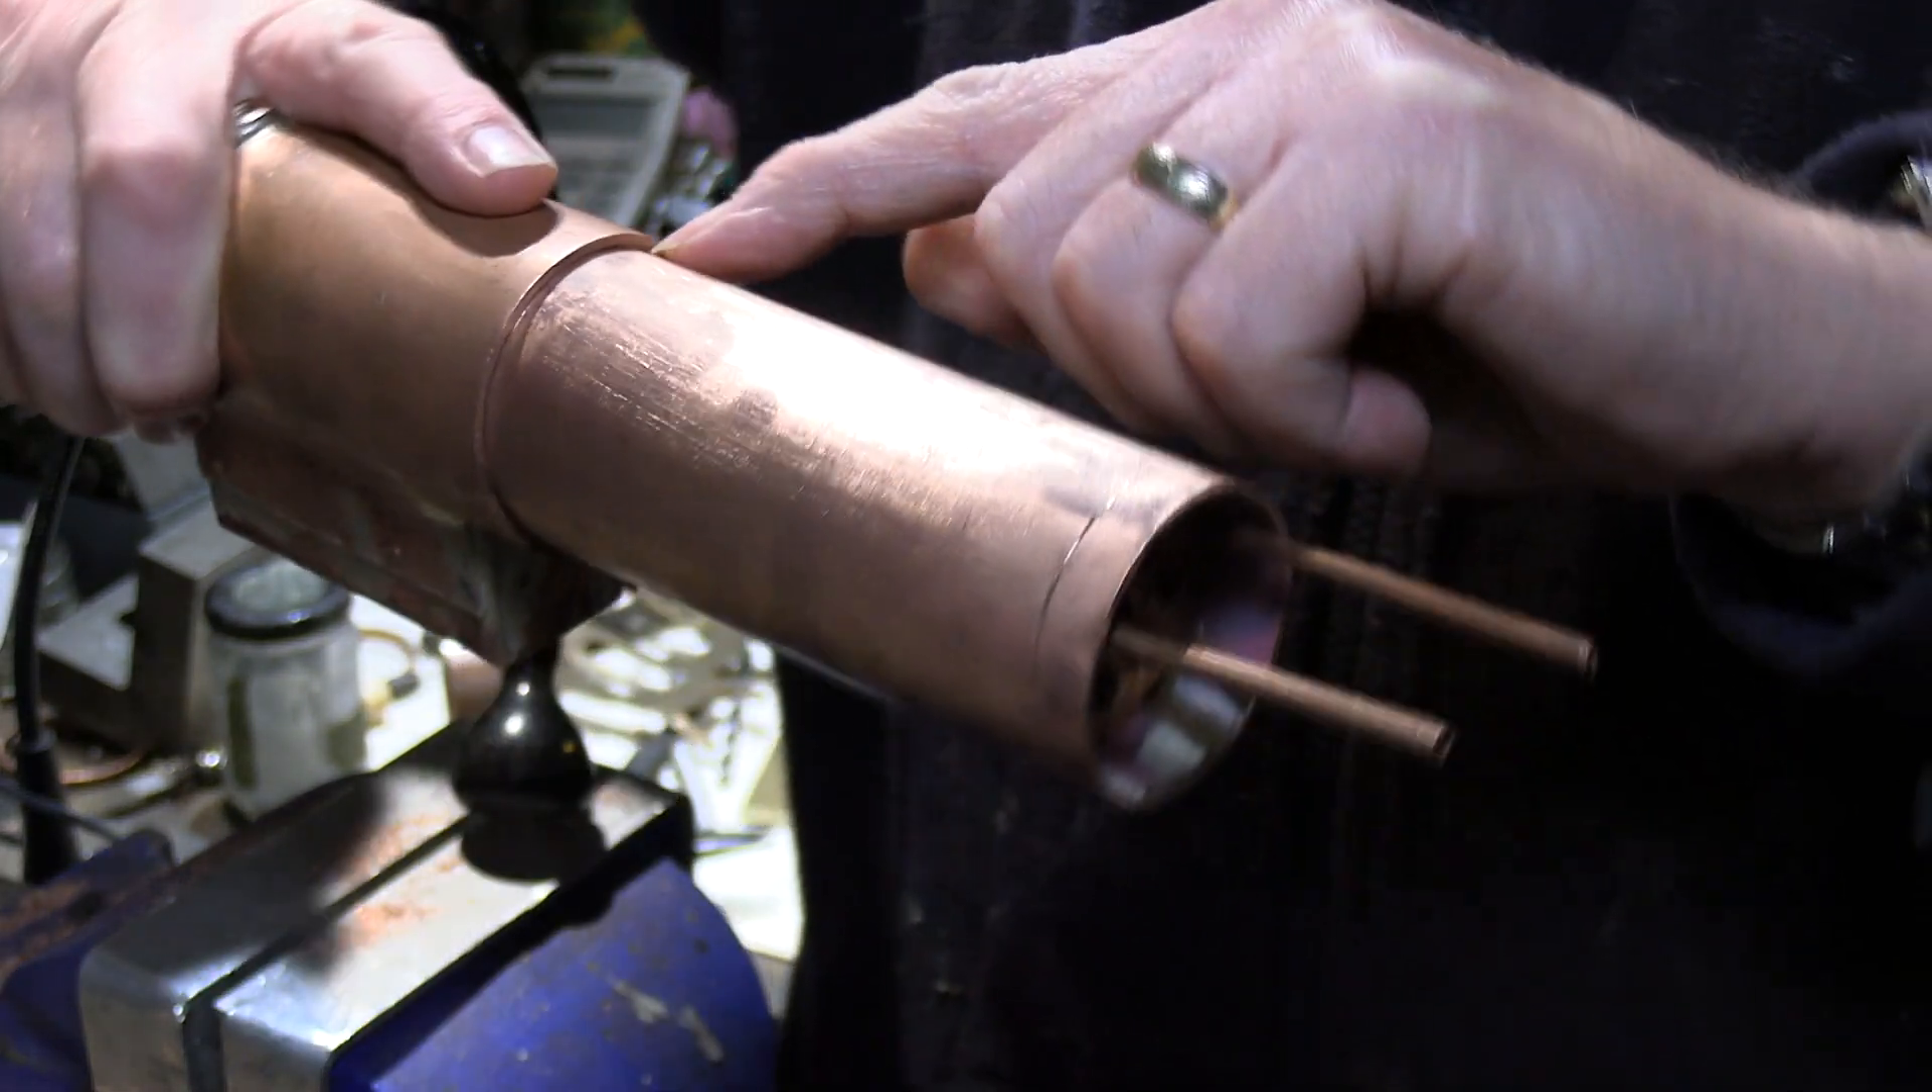I've now fitted the barrel, the main part of the boiler barrel, into this larger part of the firebox.